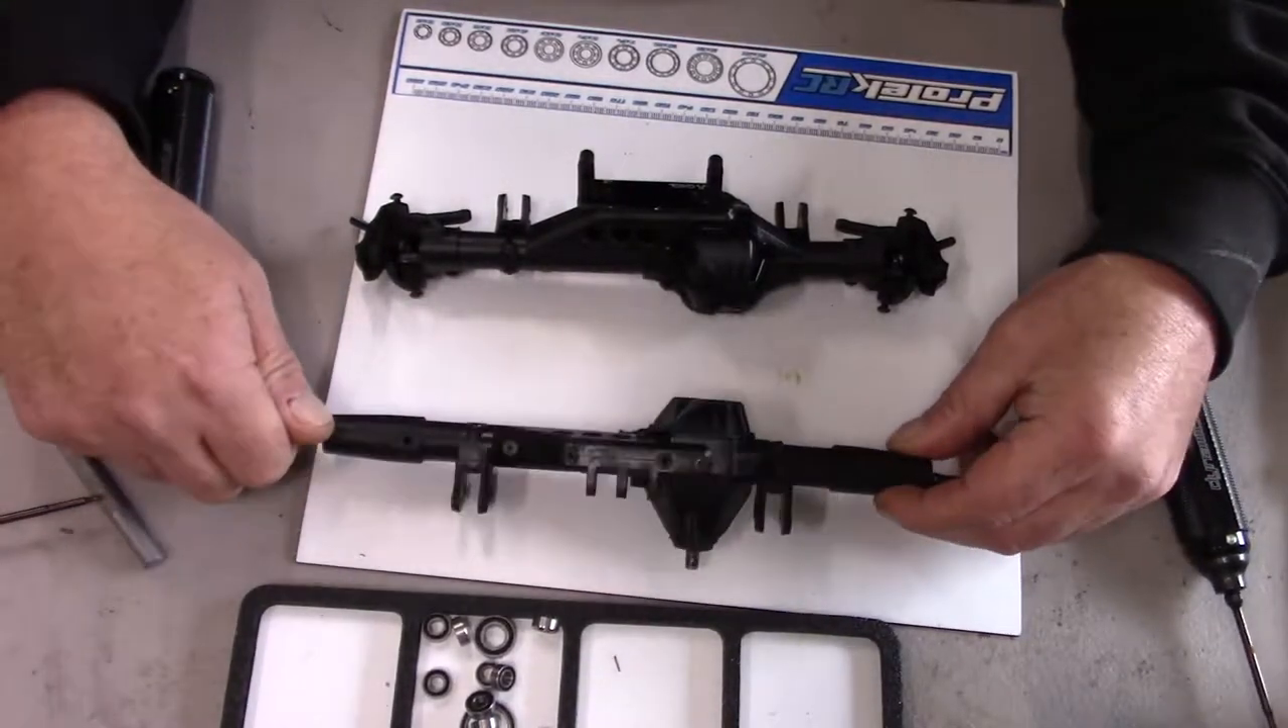This rear differentials all put together just like the front differential.